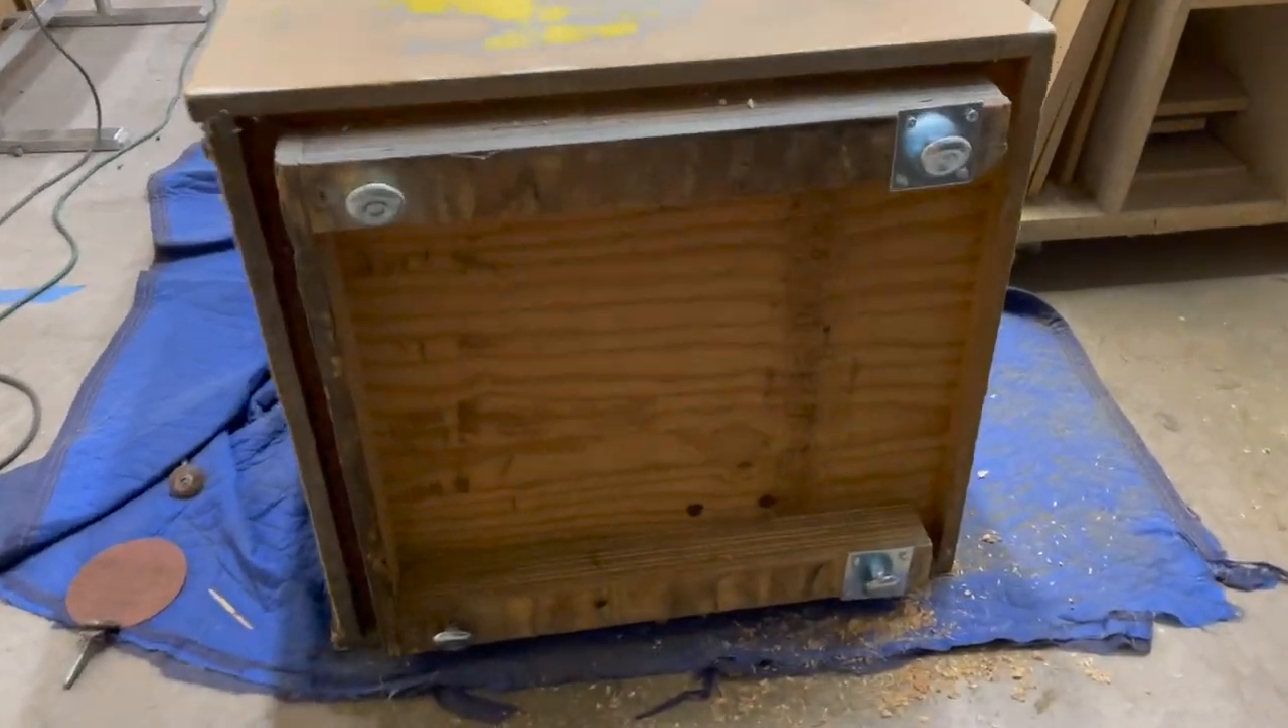We put some new feet on there the bag didn't have any feet at all so it needed some plates.